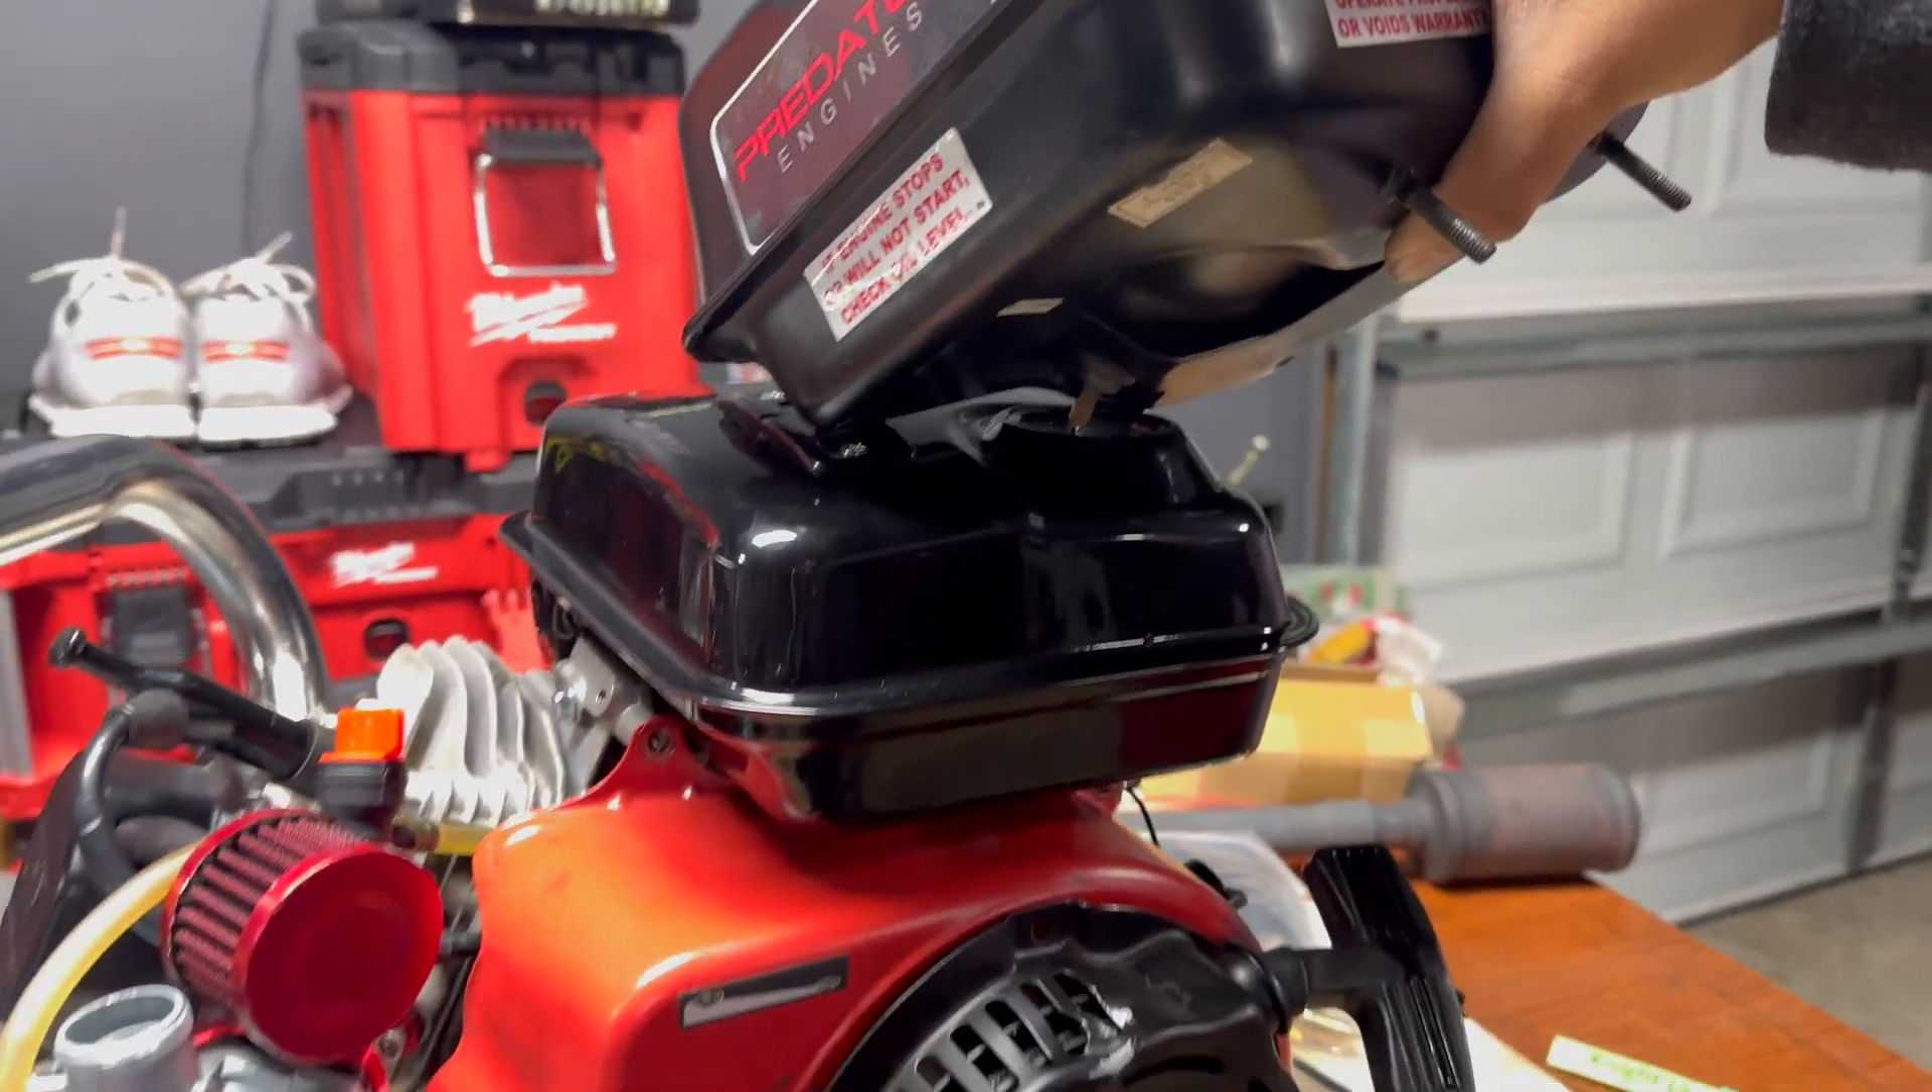New gas tank is on and we are letting the old one drip into the new one.